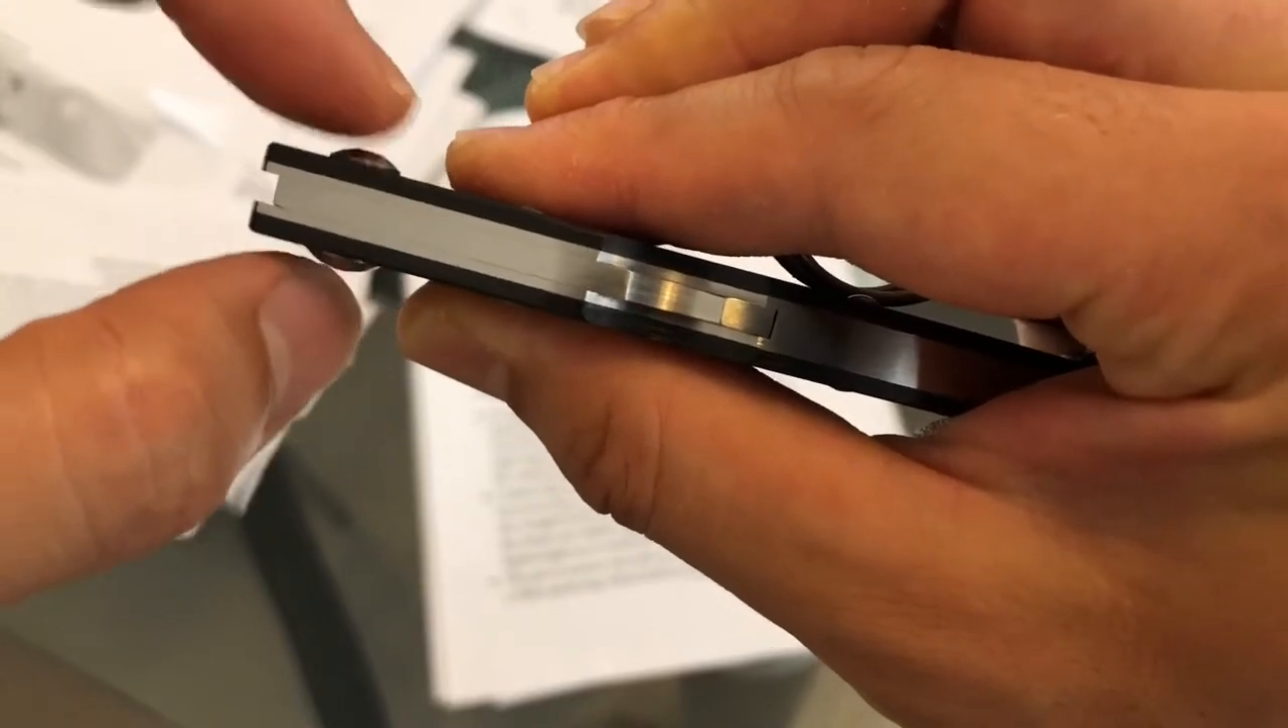So the other thing is, as you can see from this angle, the screws are raised above the scales.